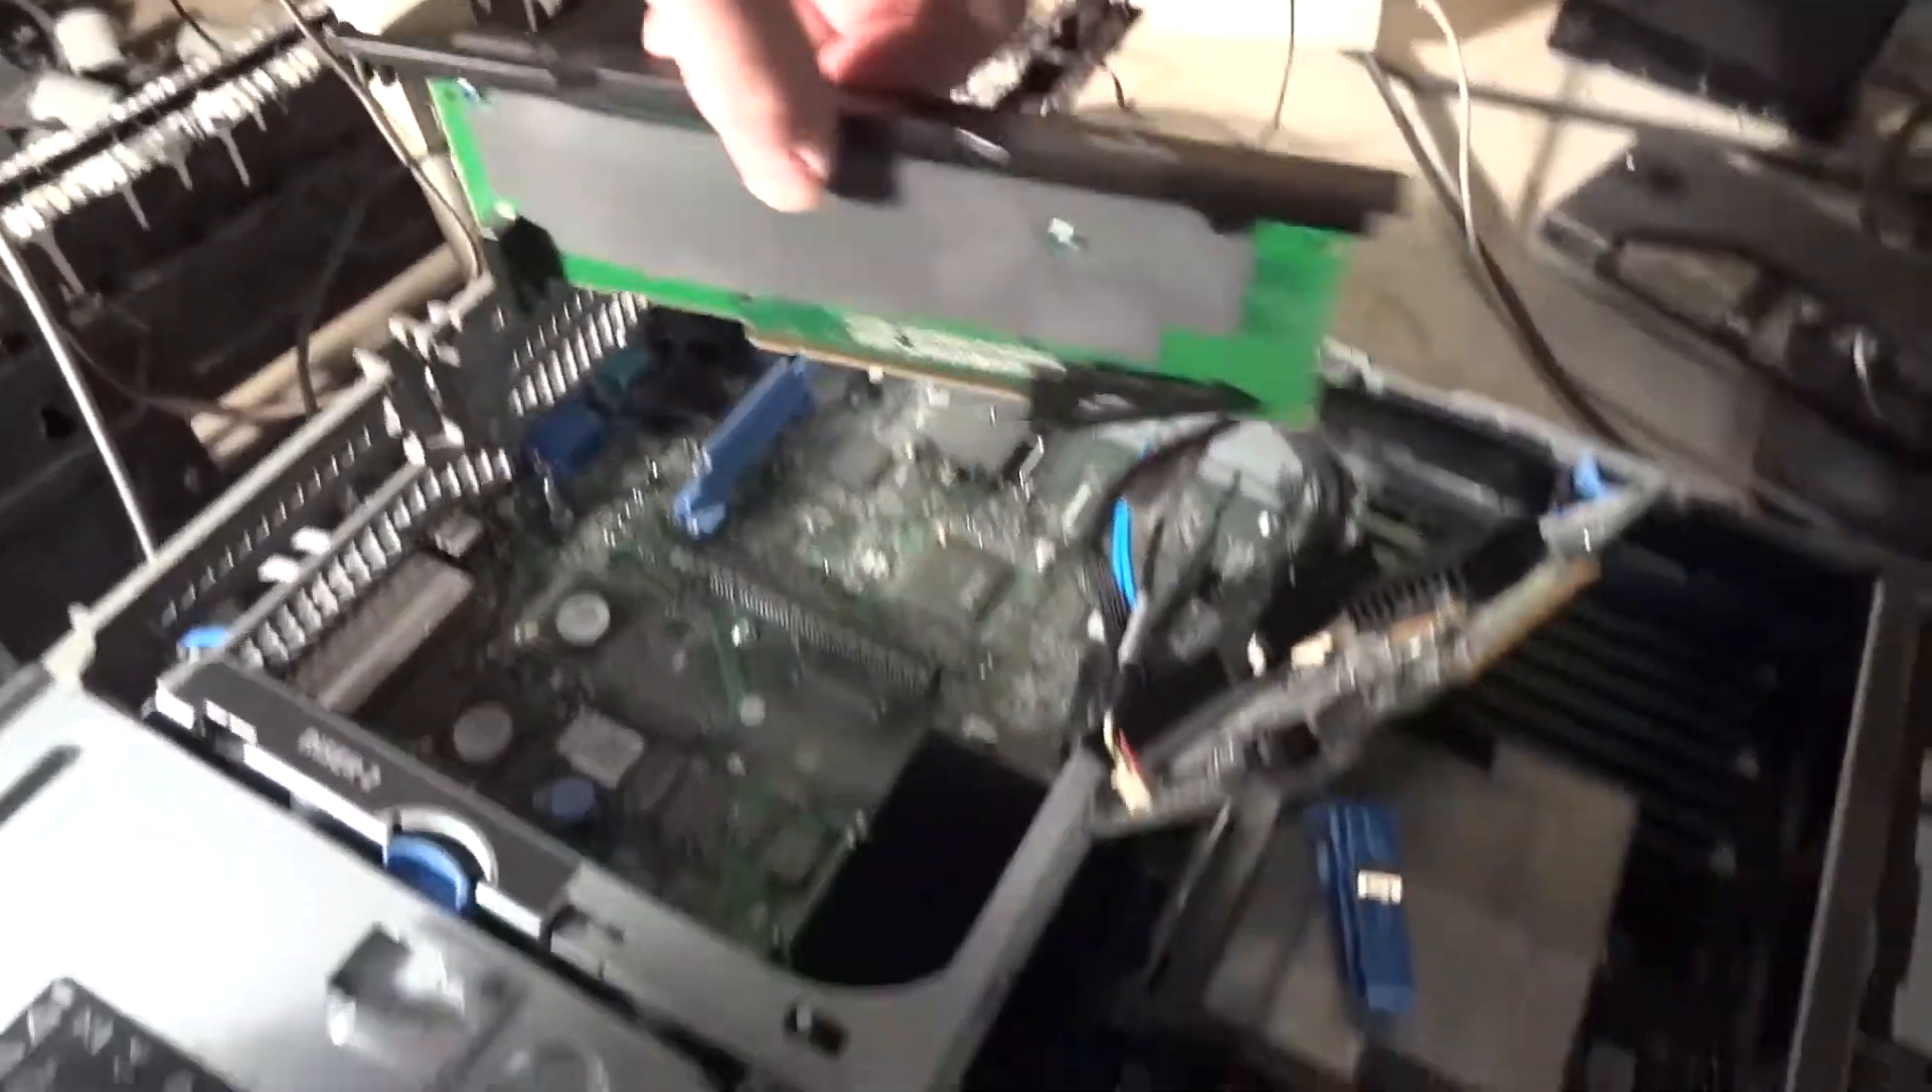I went ahead and took out the raid card.